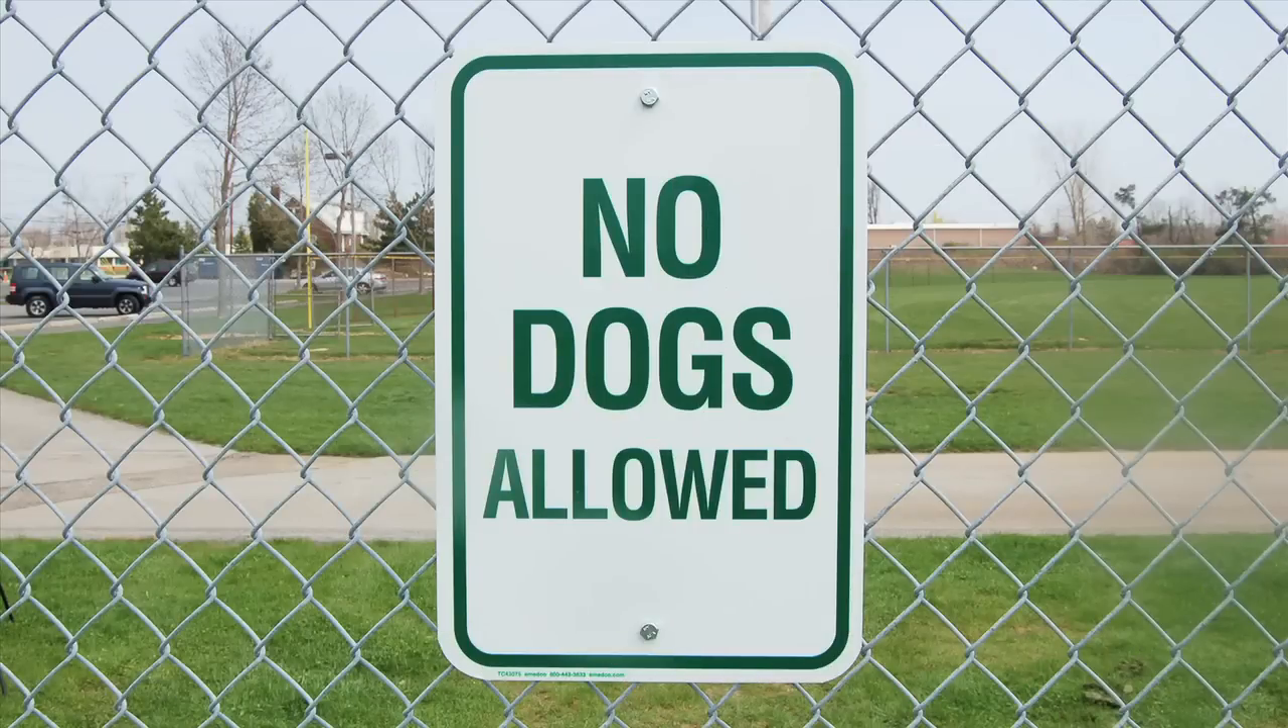You're all done mounting your sign to a fence.